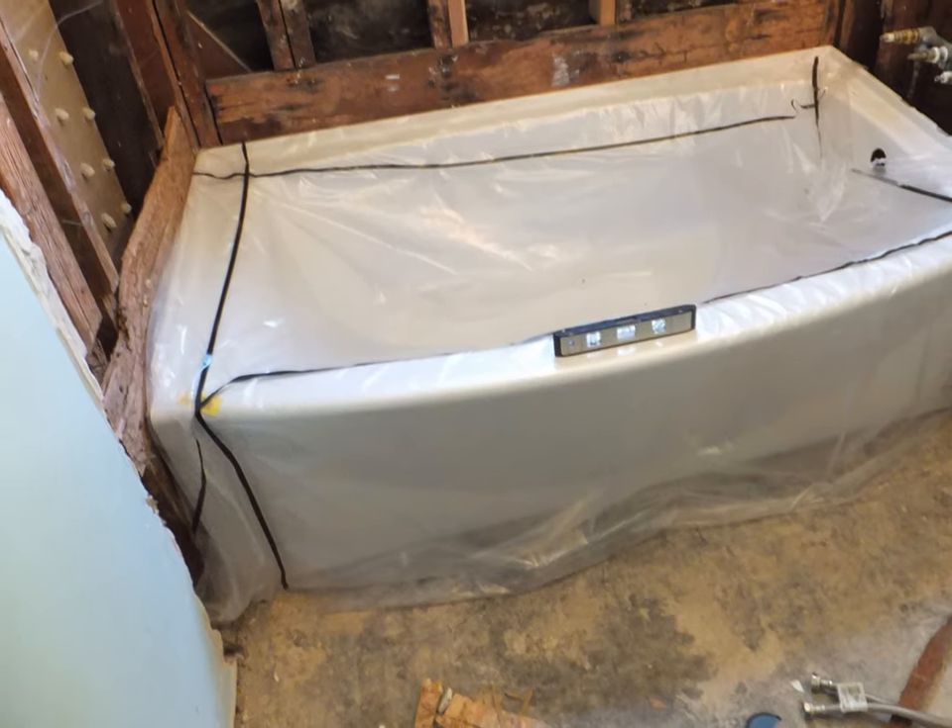Now we've got here the new tub in place it's a fiberglass tub.